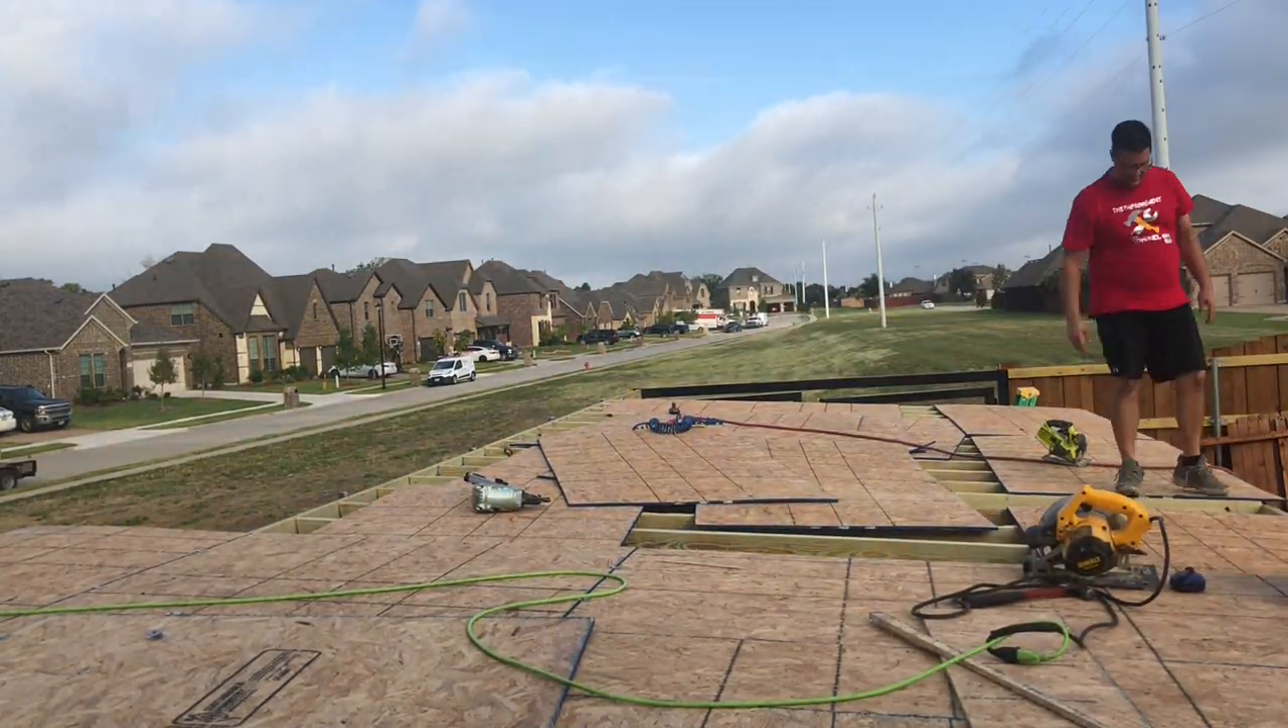We're basically just finishing up putting all the OSB down.